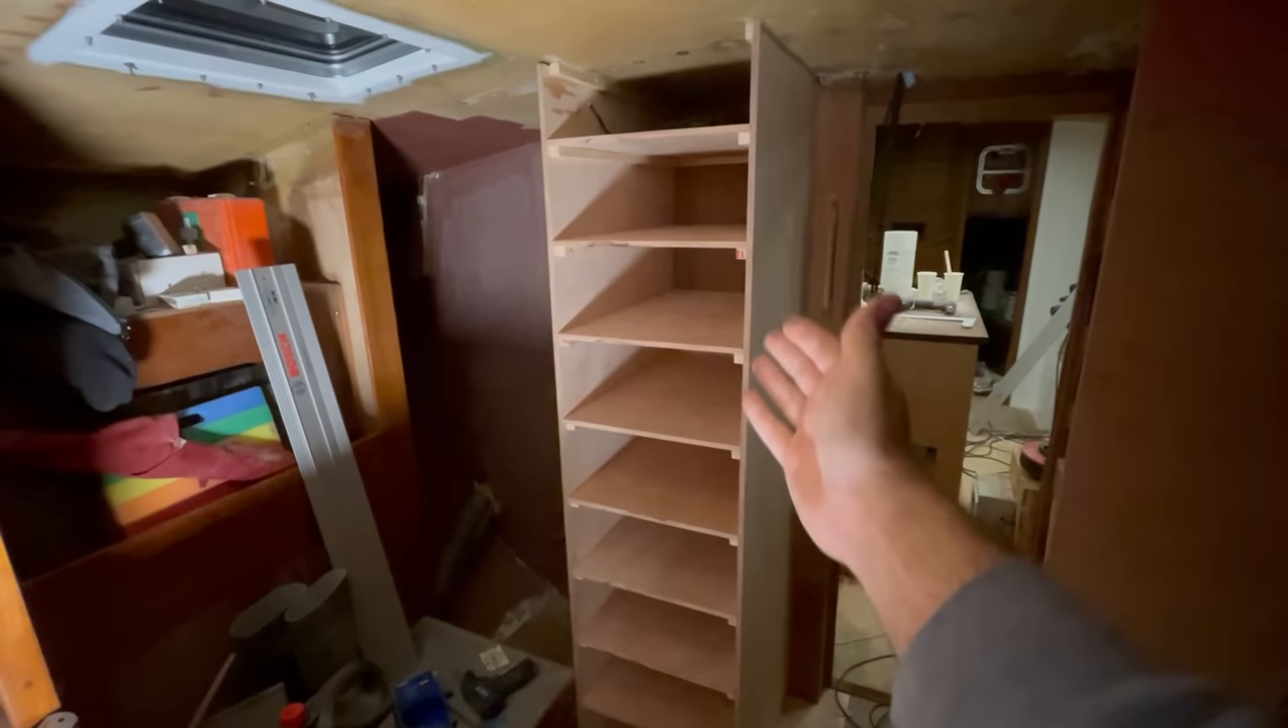All of the shelves are now in place.